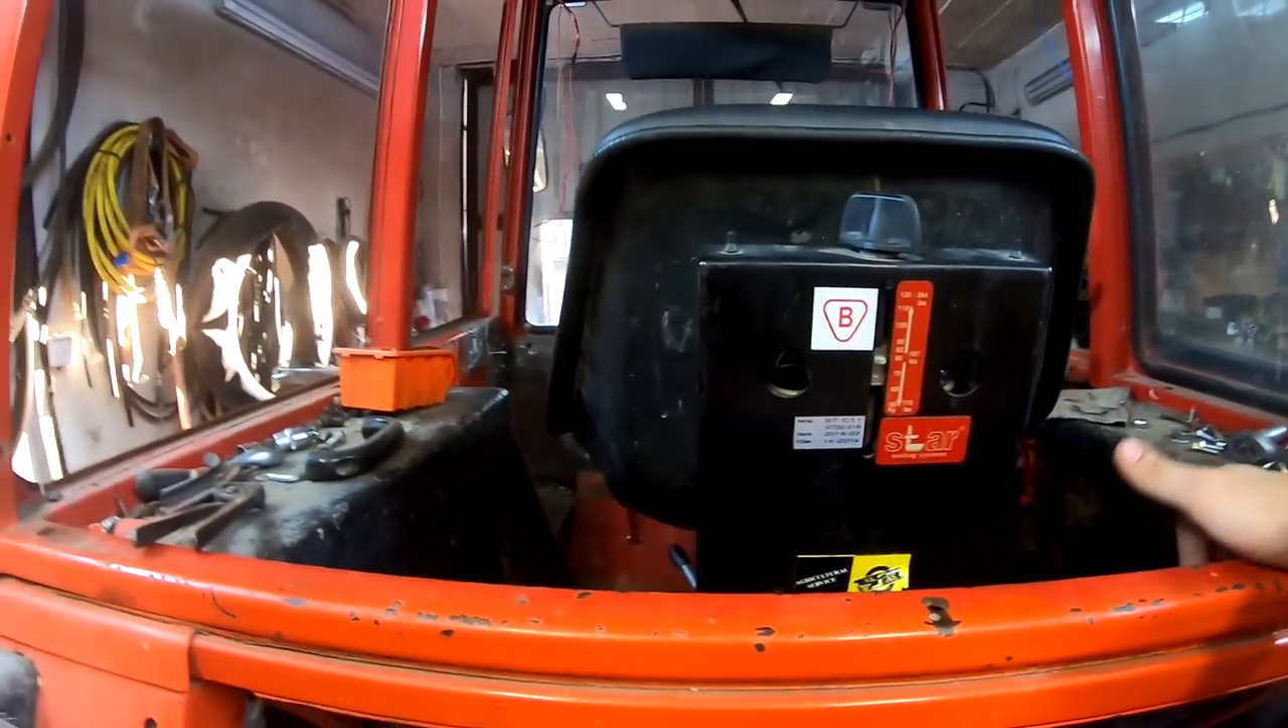Siedzenie mamy już zamontowane Tak ono się prezentuje.